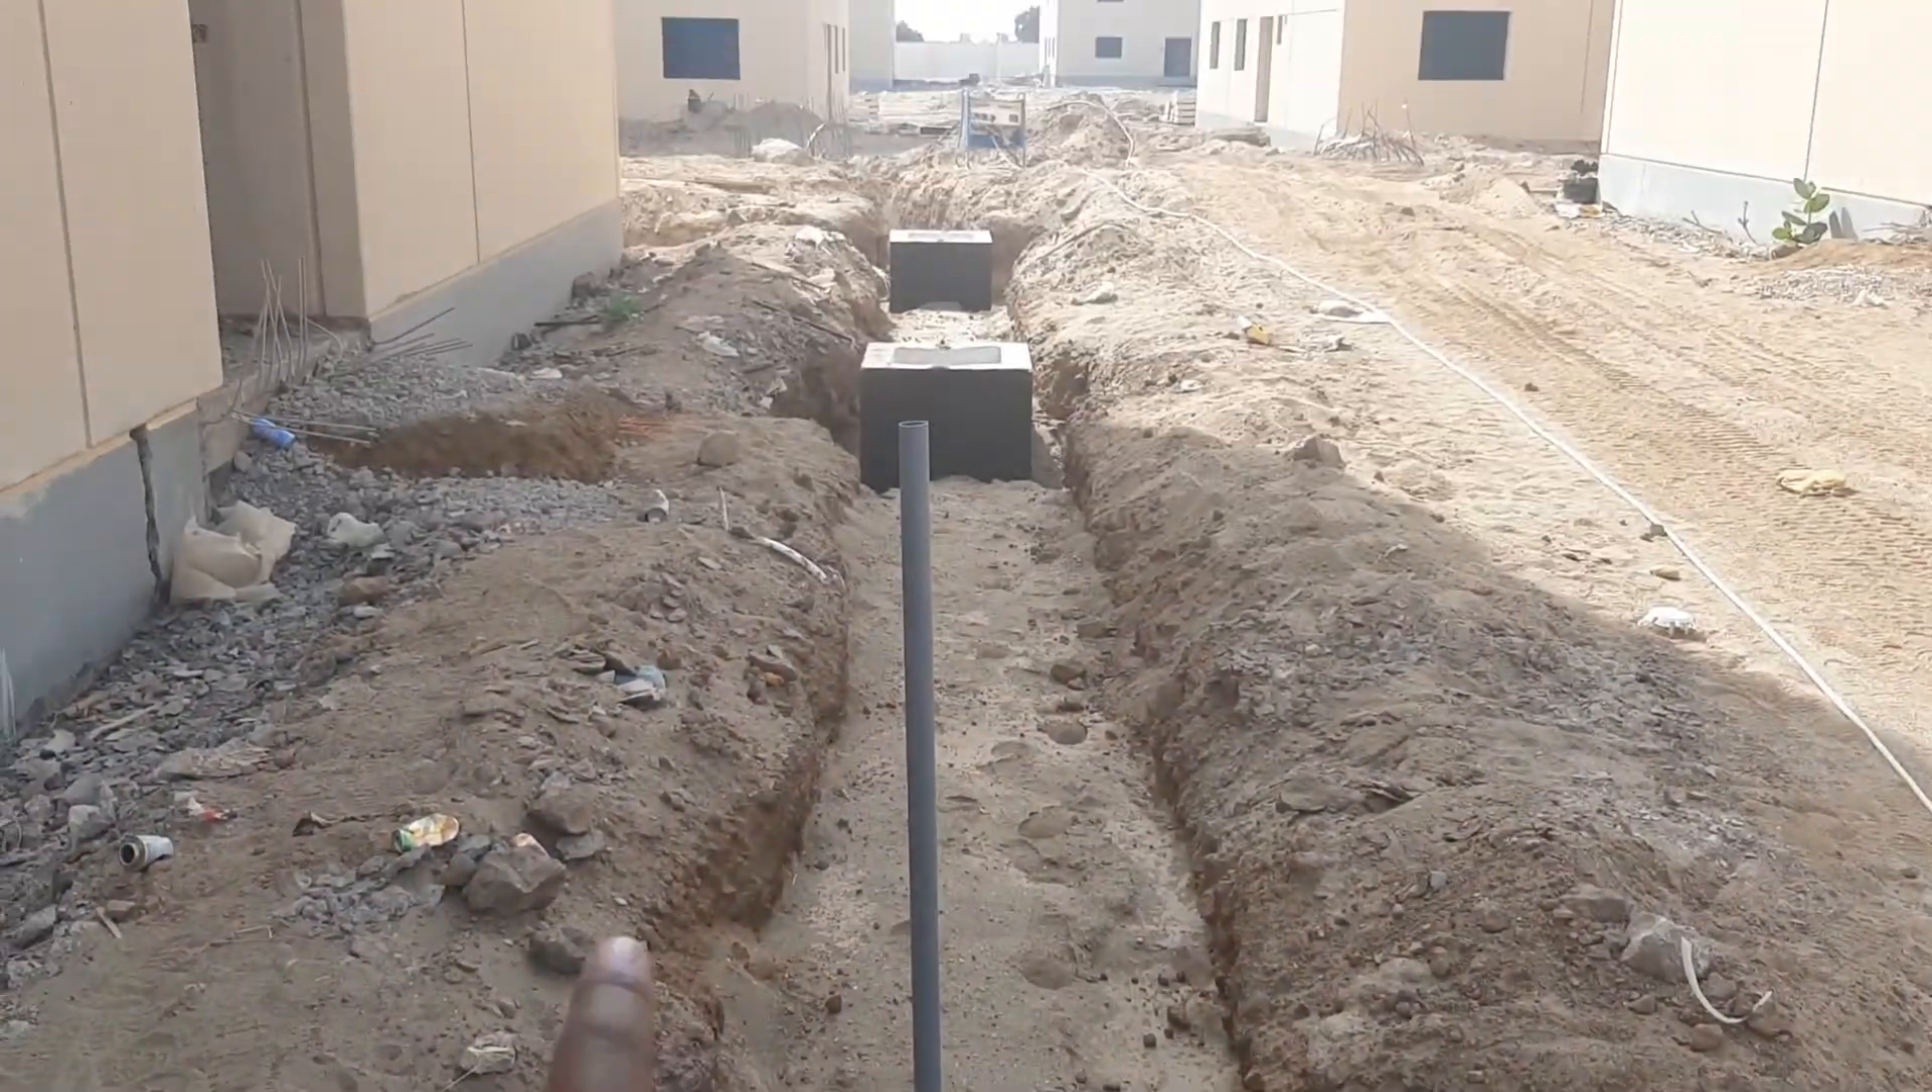ہمارے پاس چیمبرز انسپیکشن چیمبرز انسٹال کر دیا گیا ہیں اراؤنڈ بیلڈنگ۔